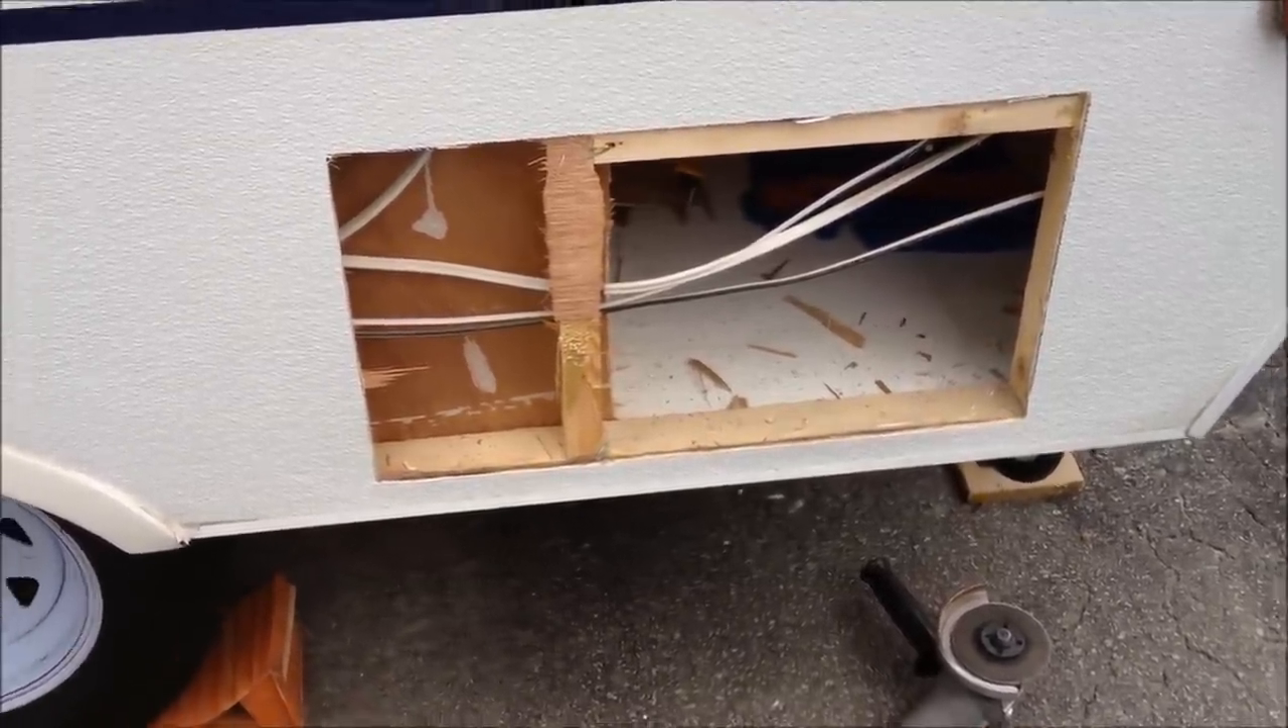However, if you look, the actual compartment under the seat is, uh, smaller than the overall size. There's a beam in the way.